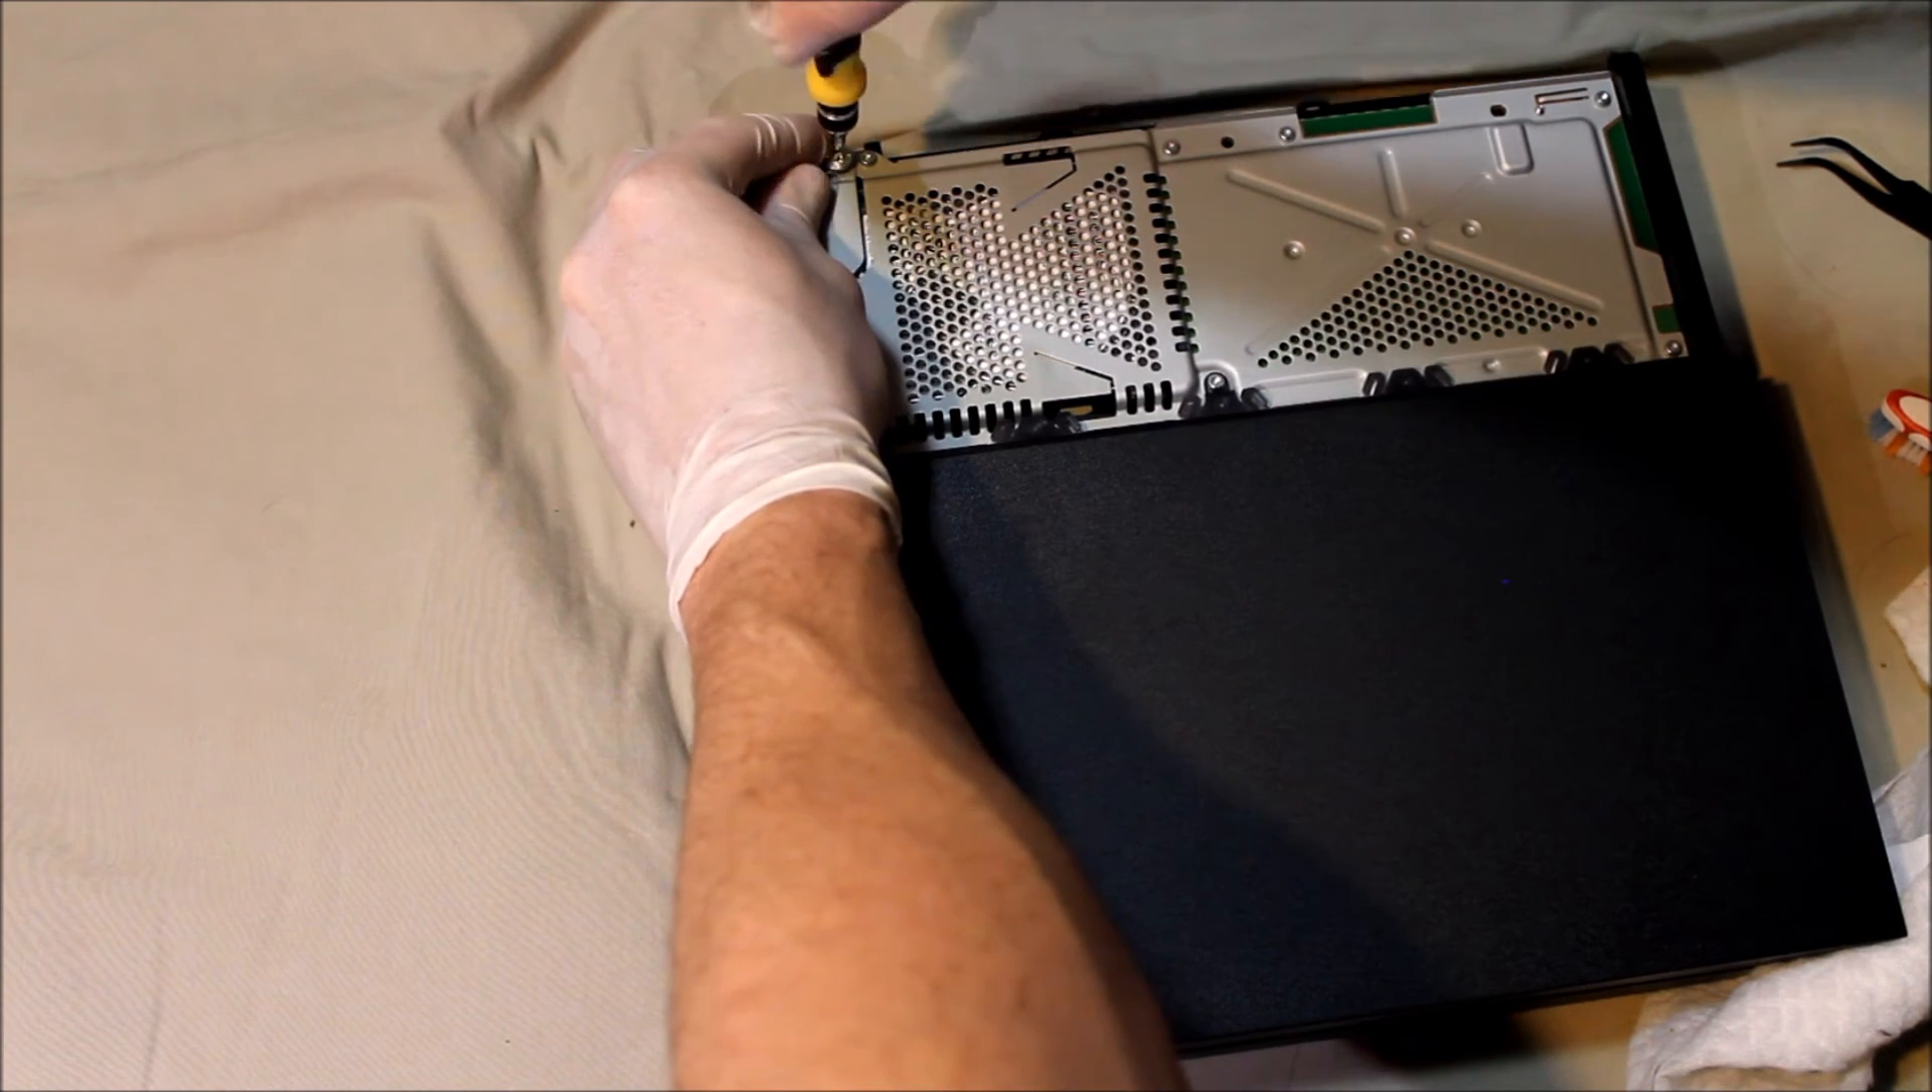And once we have locked the hard drive in place with the screw we are pretty much done since we are just missing the front plastic plate.